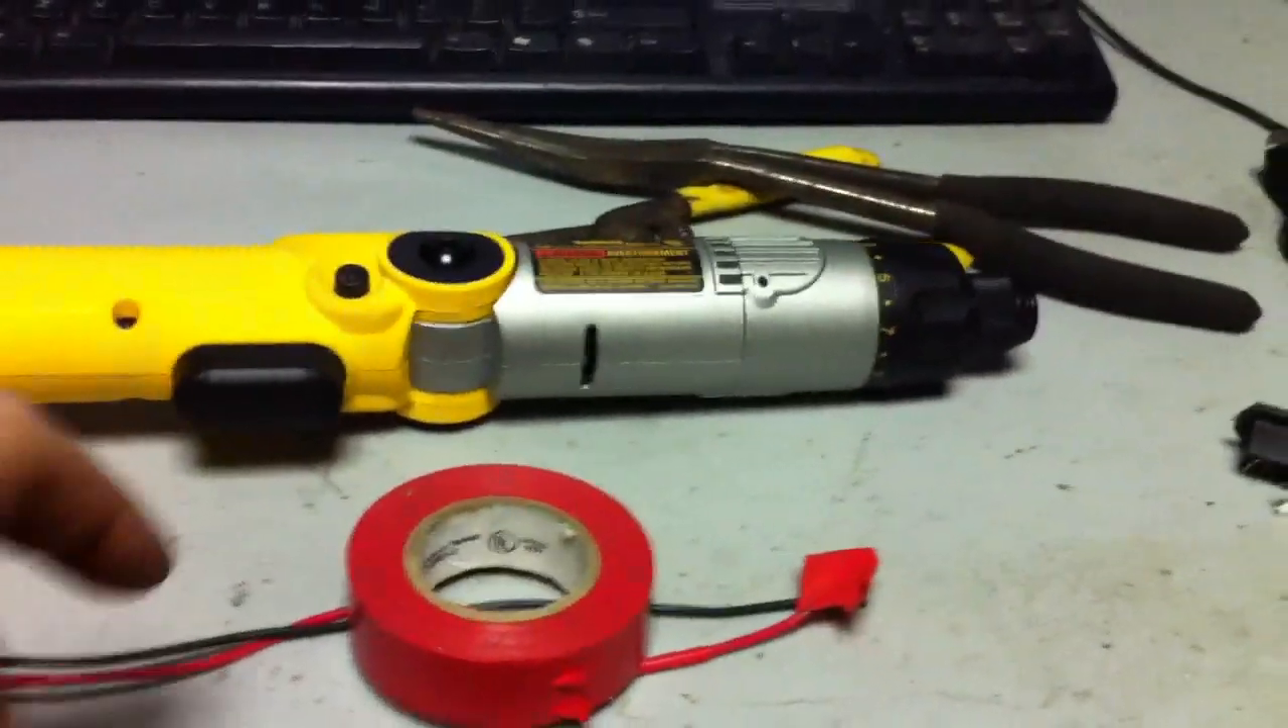Okay, I have the drill completely back together. I have my charging leads cut to length.